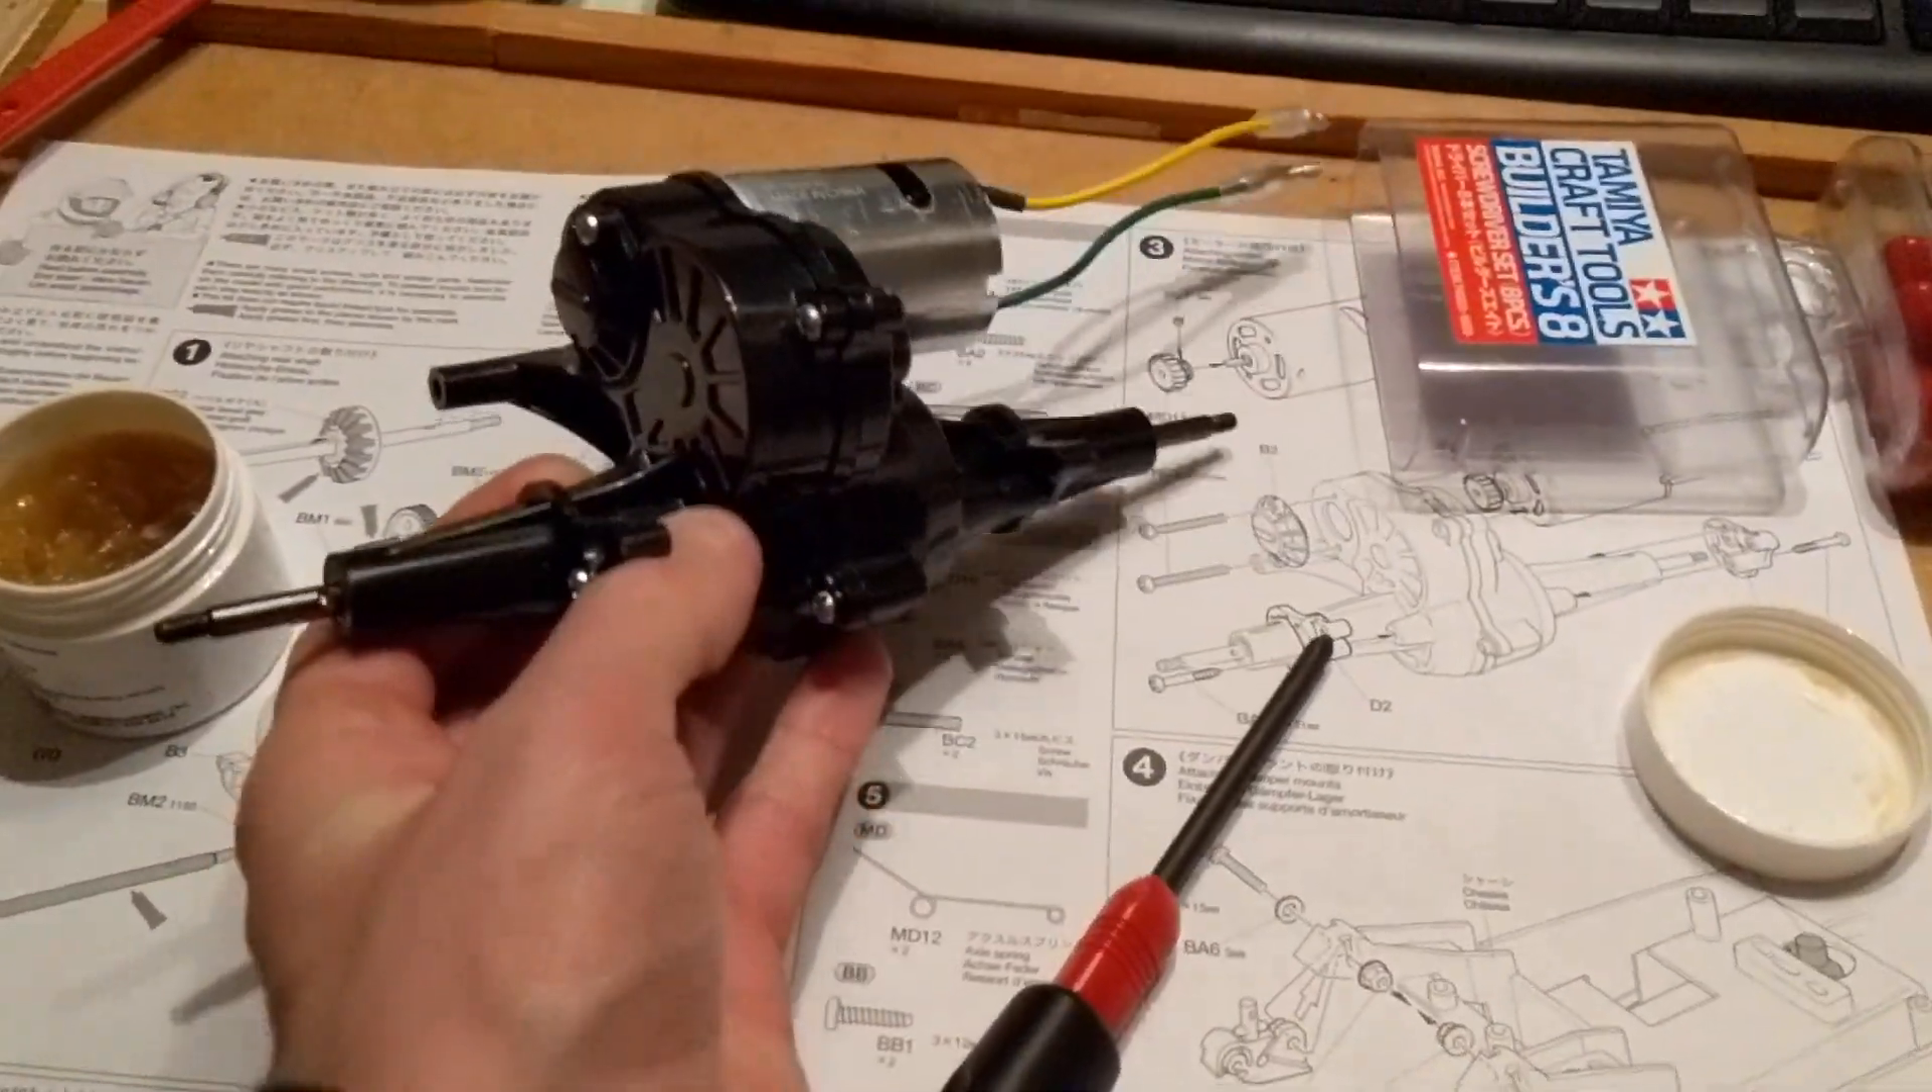So that is step three complete that is the motor mounted on the gearbox.